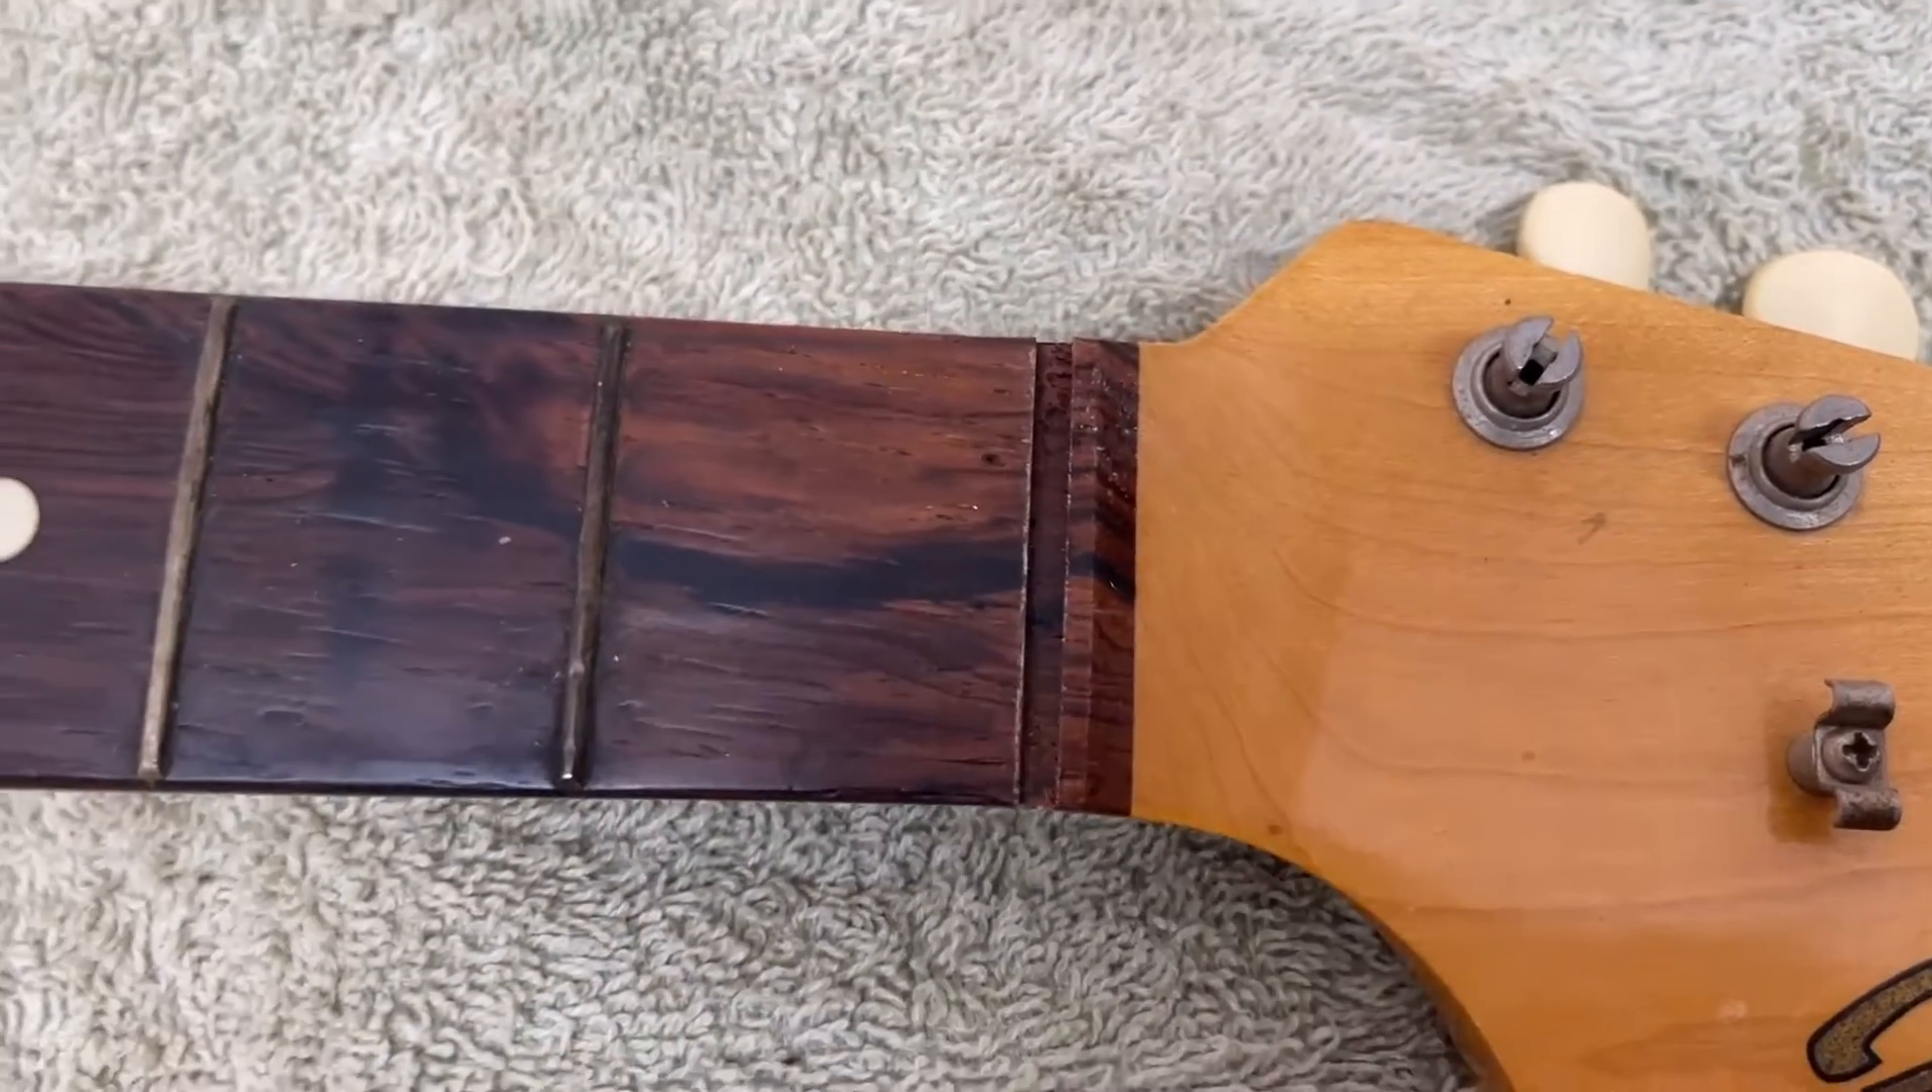I've just taken the nut out, that knocked out easily enough.